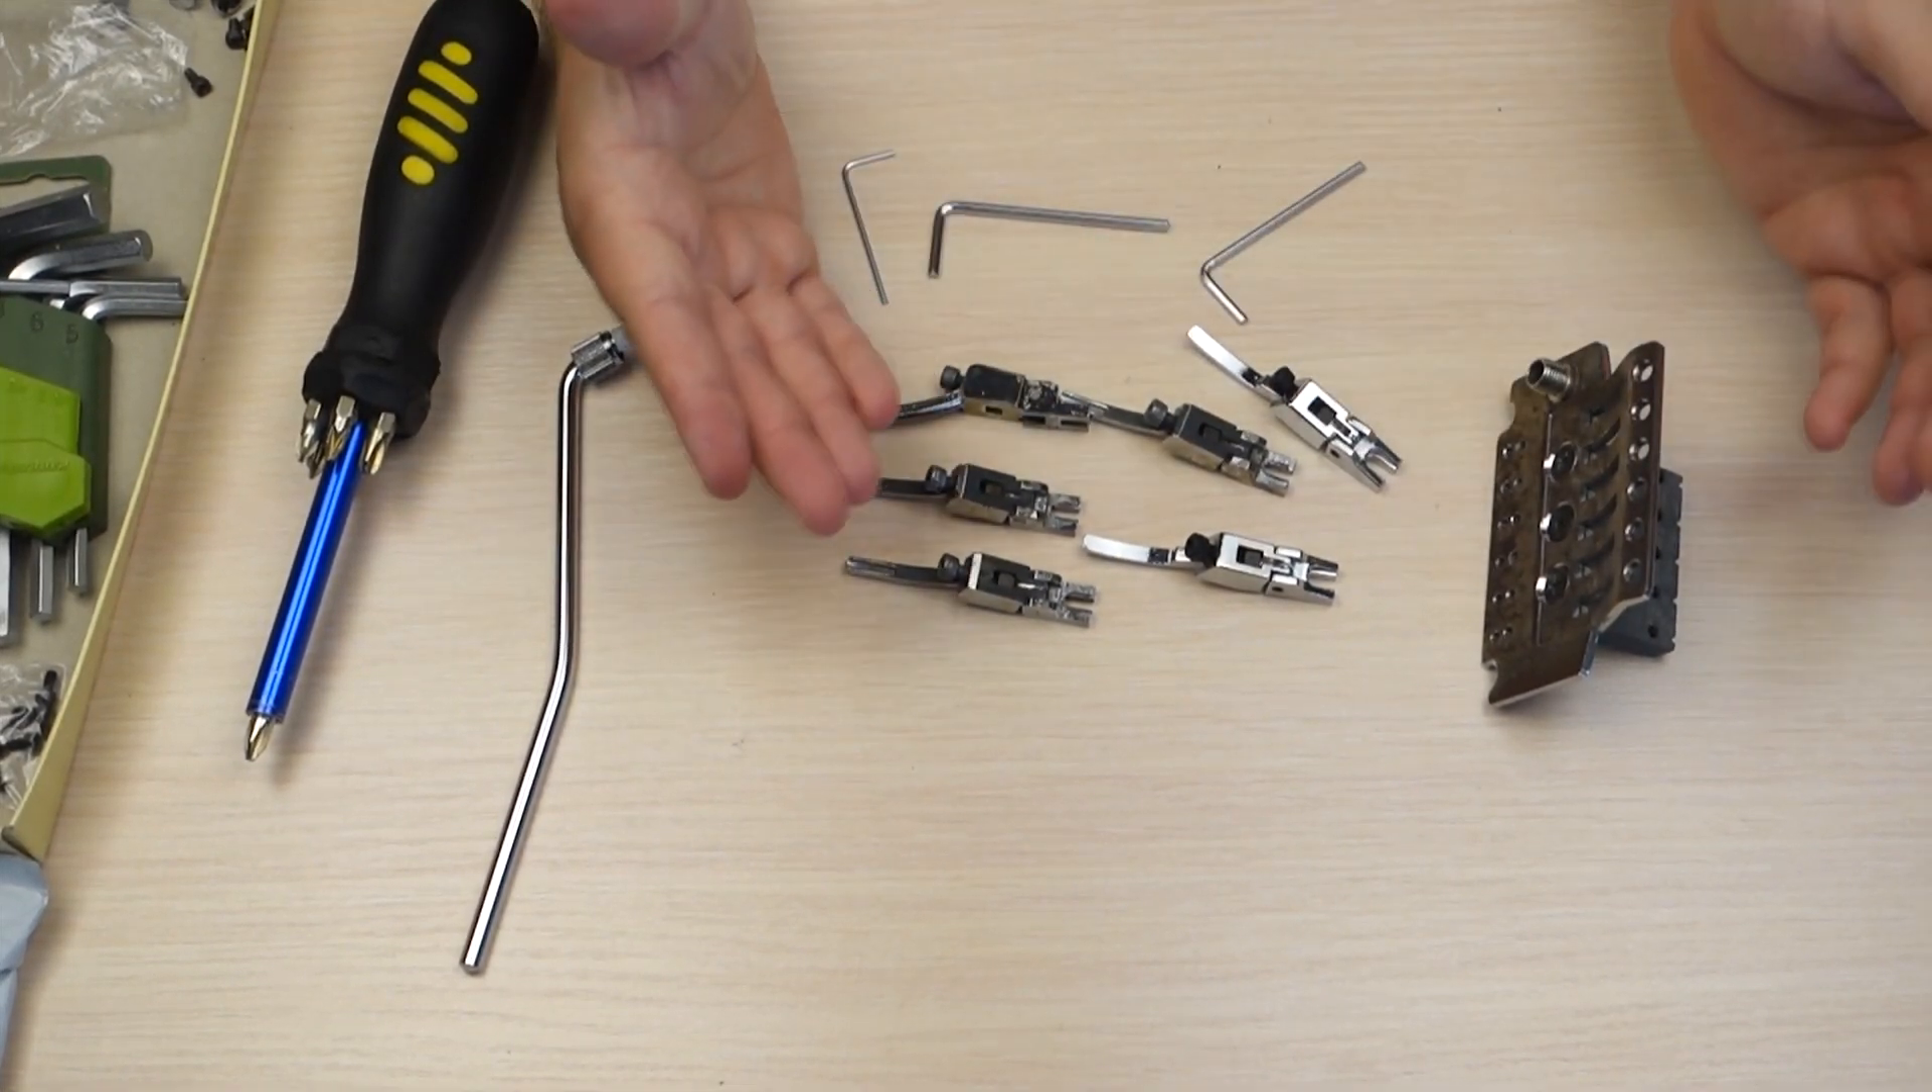Теперь осталось установить седла на Флойд Роуз.